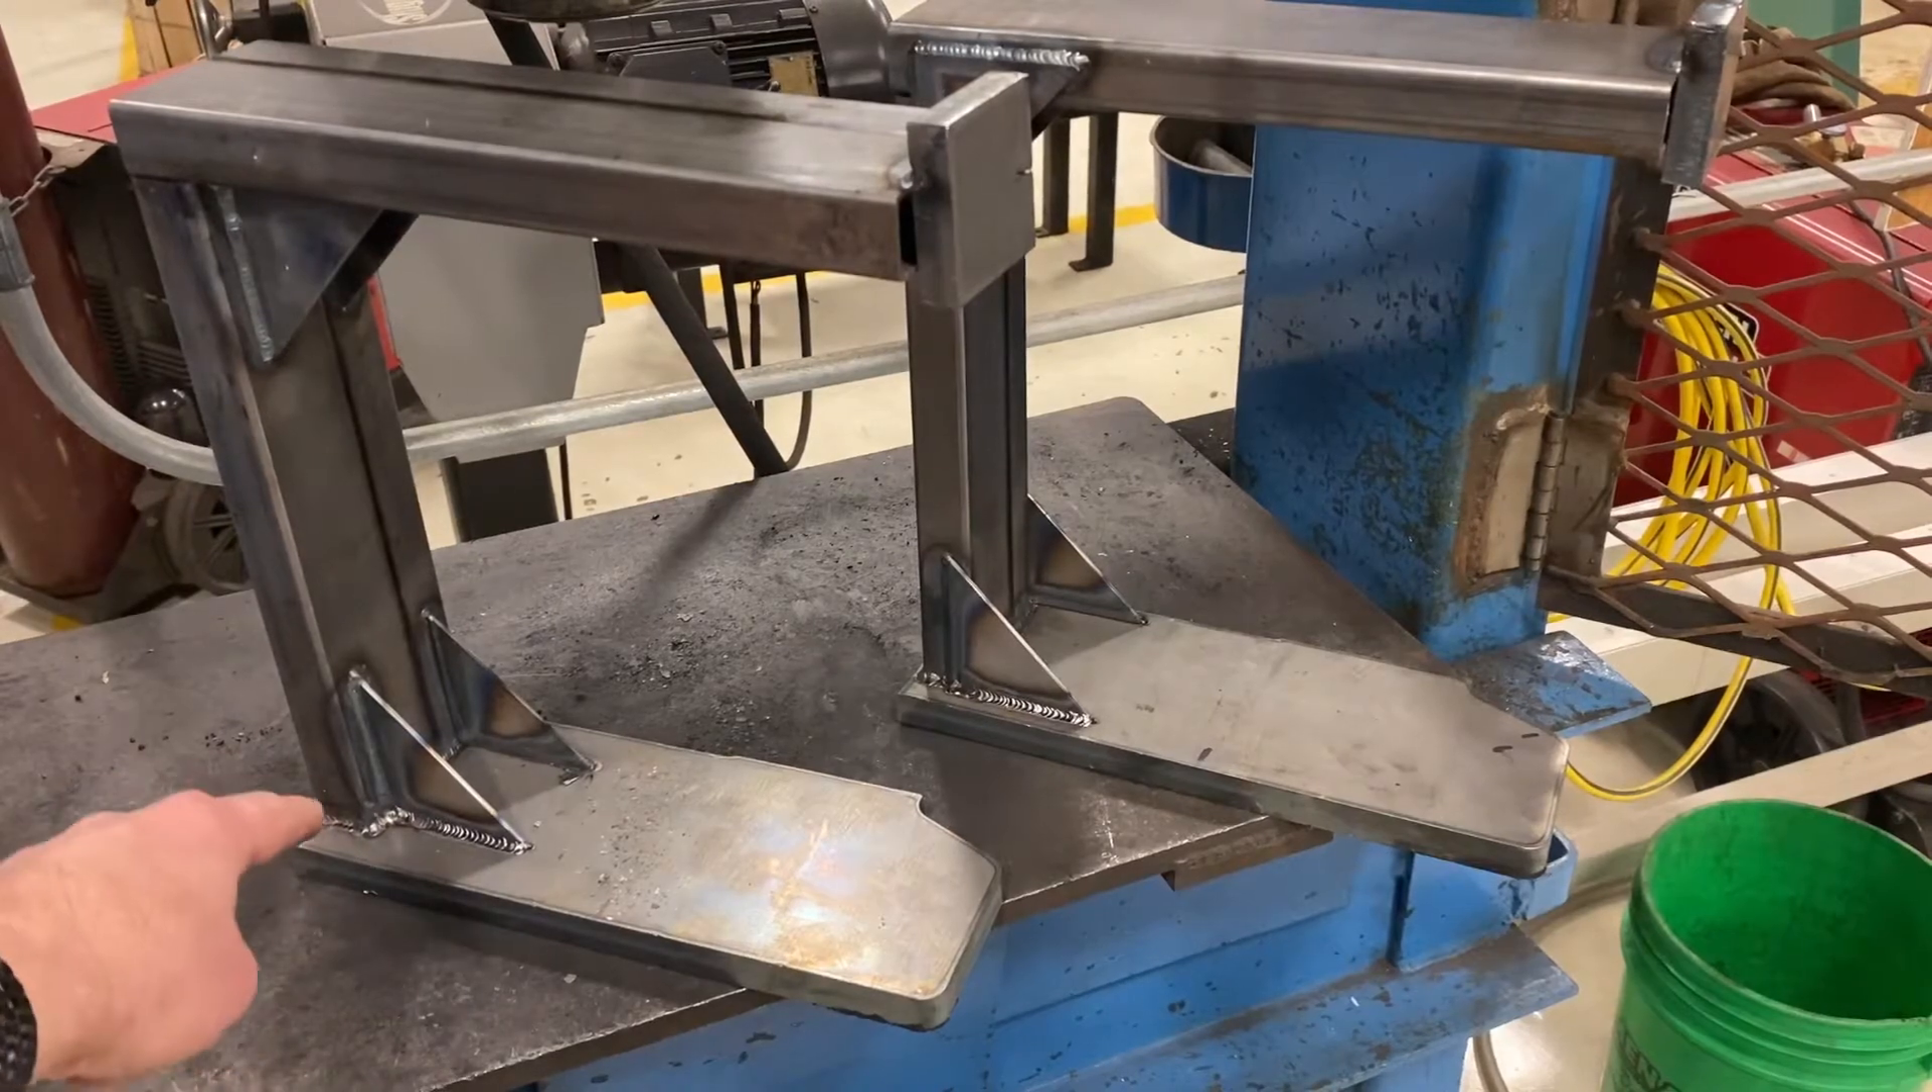On the bottom to that 5 8 plate, I did weld the tubing all the way around, and I welded one side of each gusset.